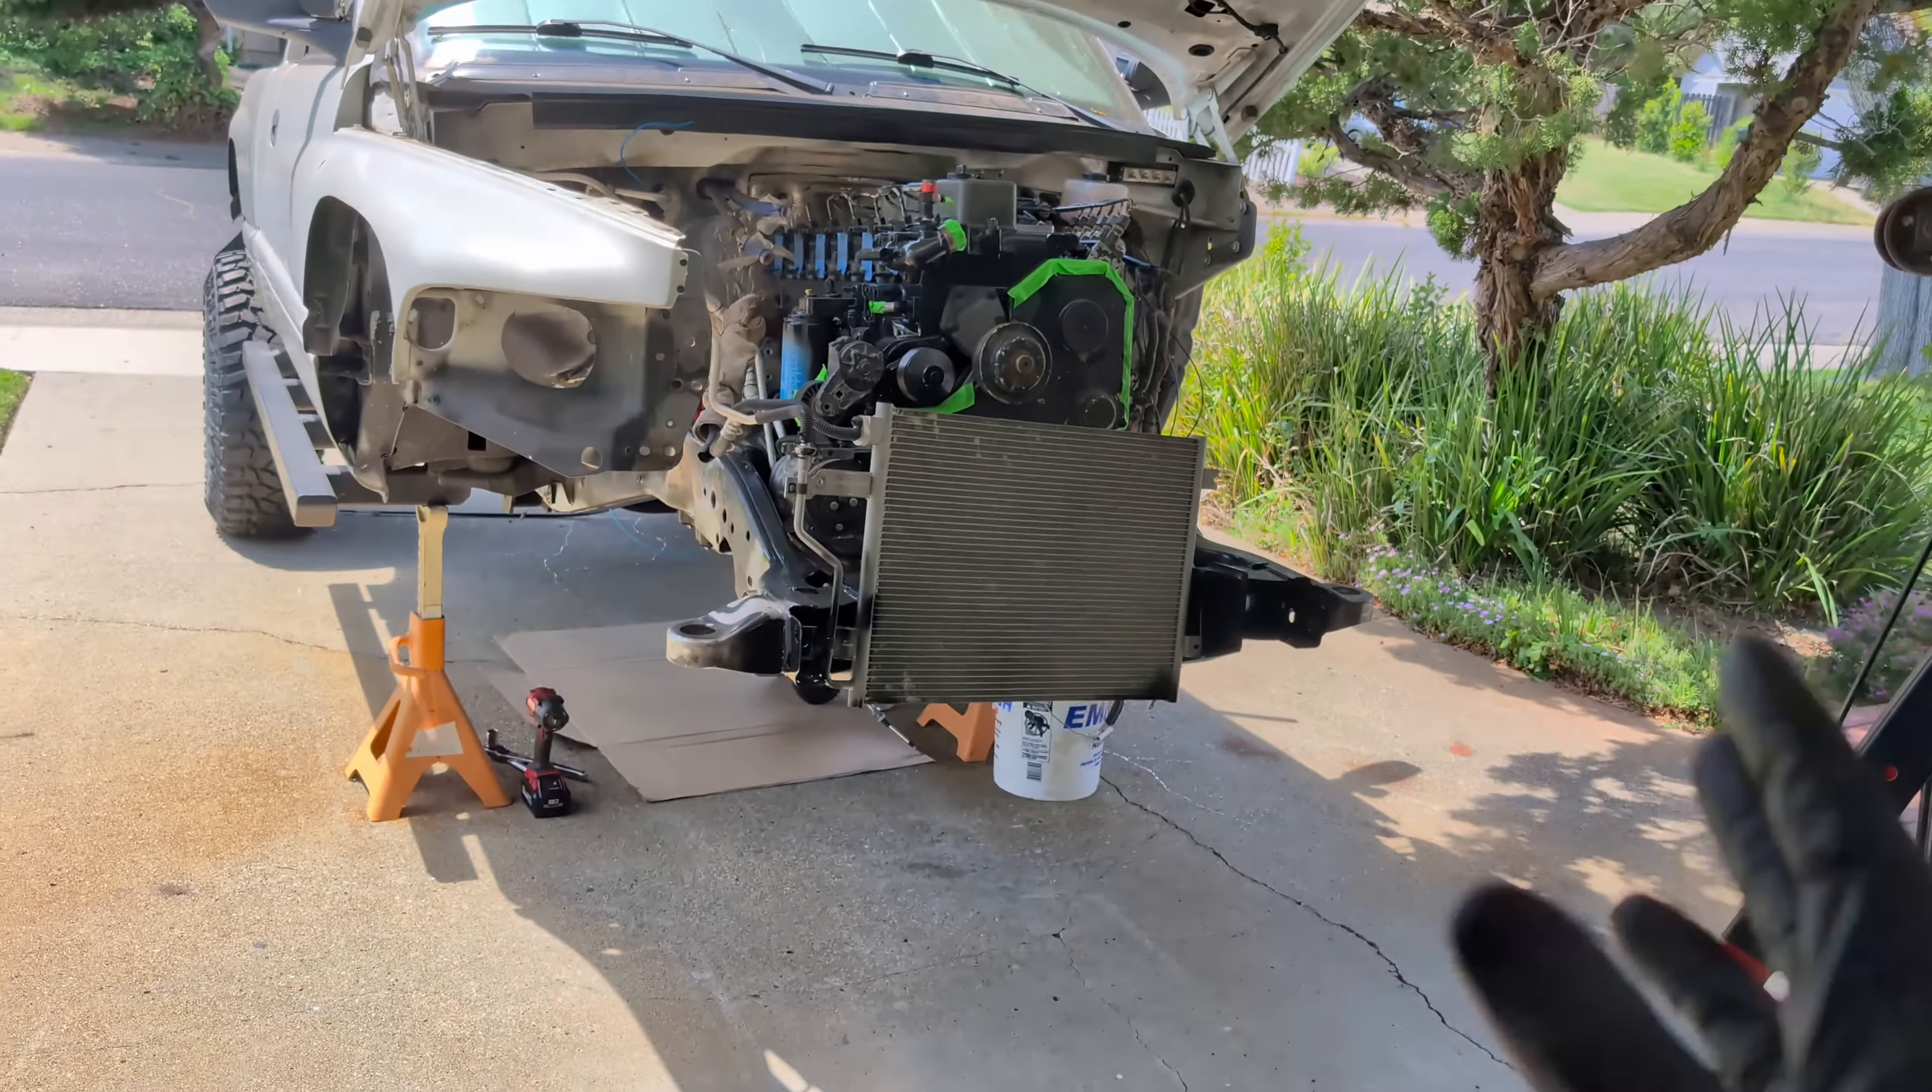I know it's been much anticipated but that engine is finally in that frame.